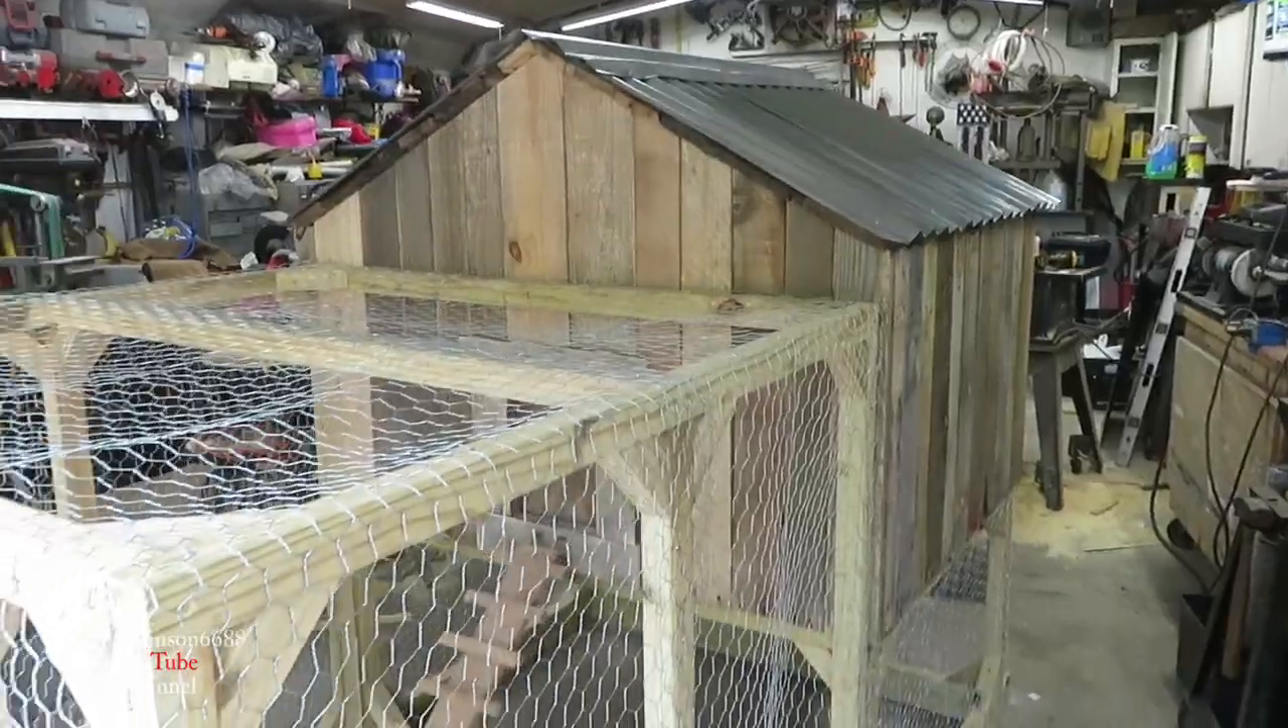So we got the metal roof on basically the chicken coop is done.